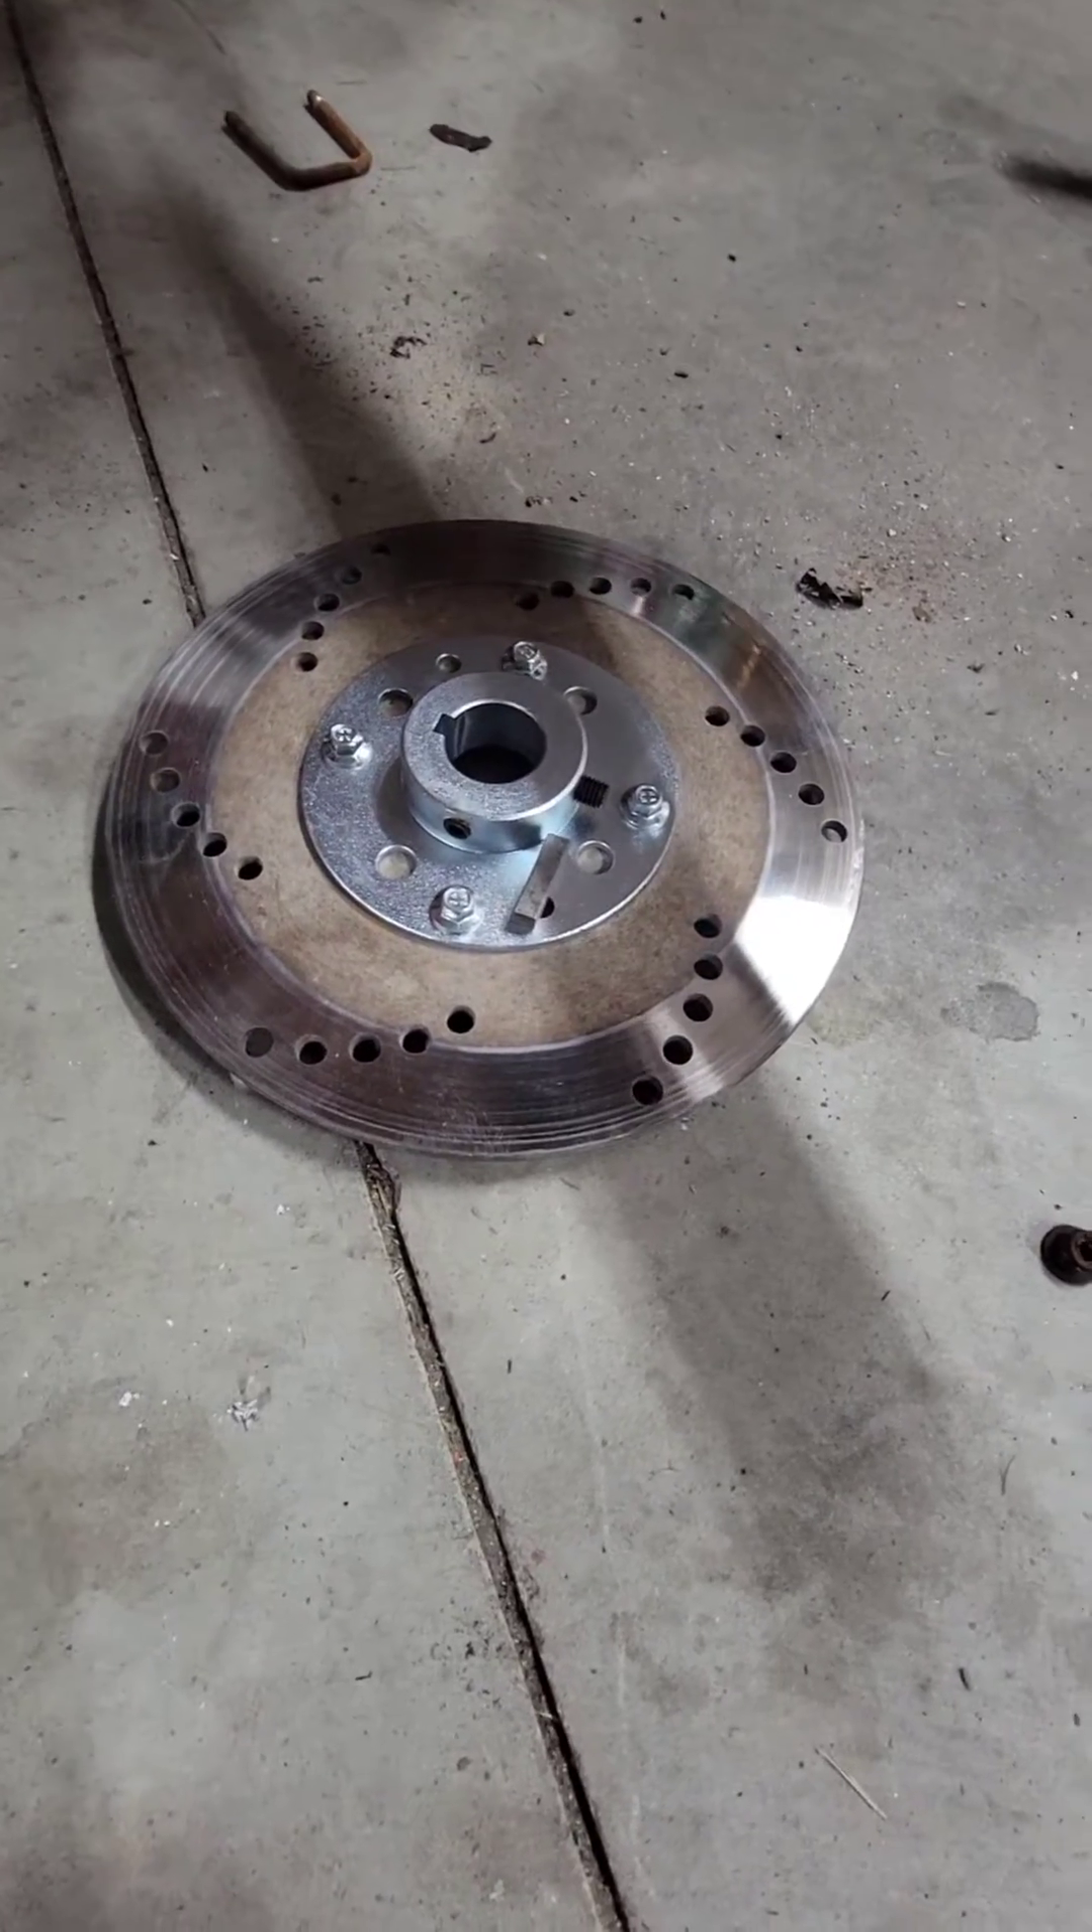I'm doing a 1-inch axle conversion on this, so I was able to get the brake rotor off because I want to use the same brake rotor on the 1-inch axle.